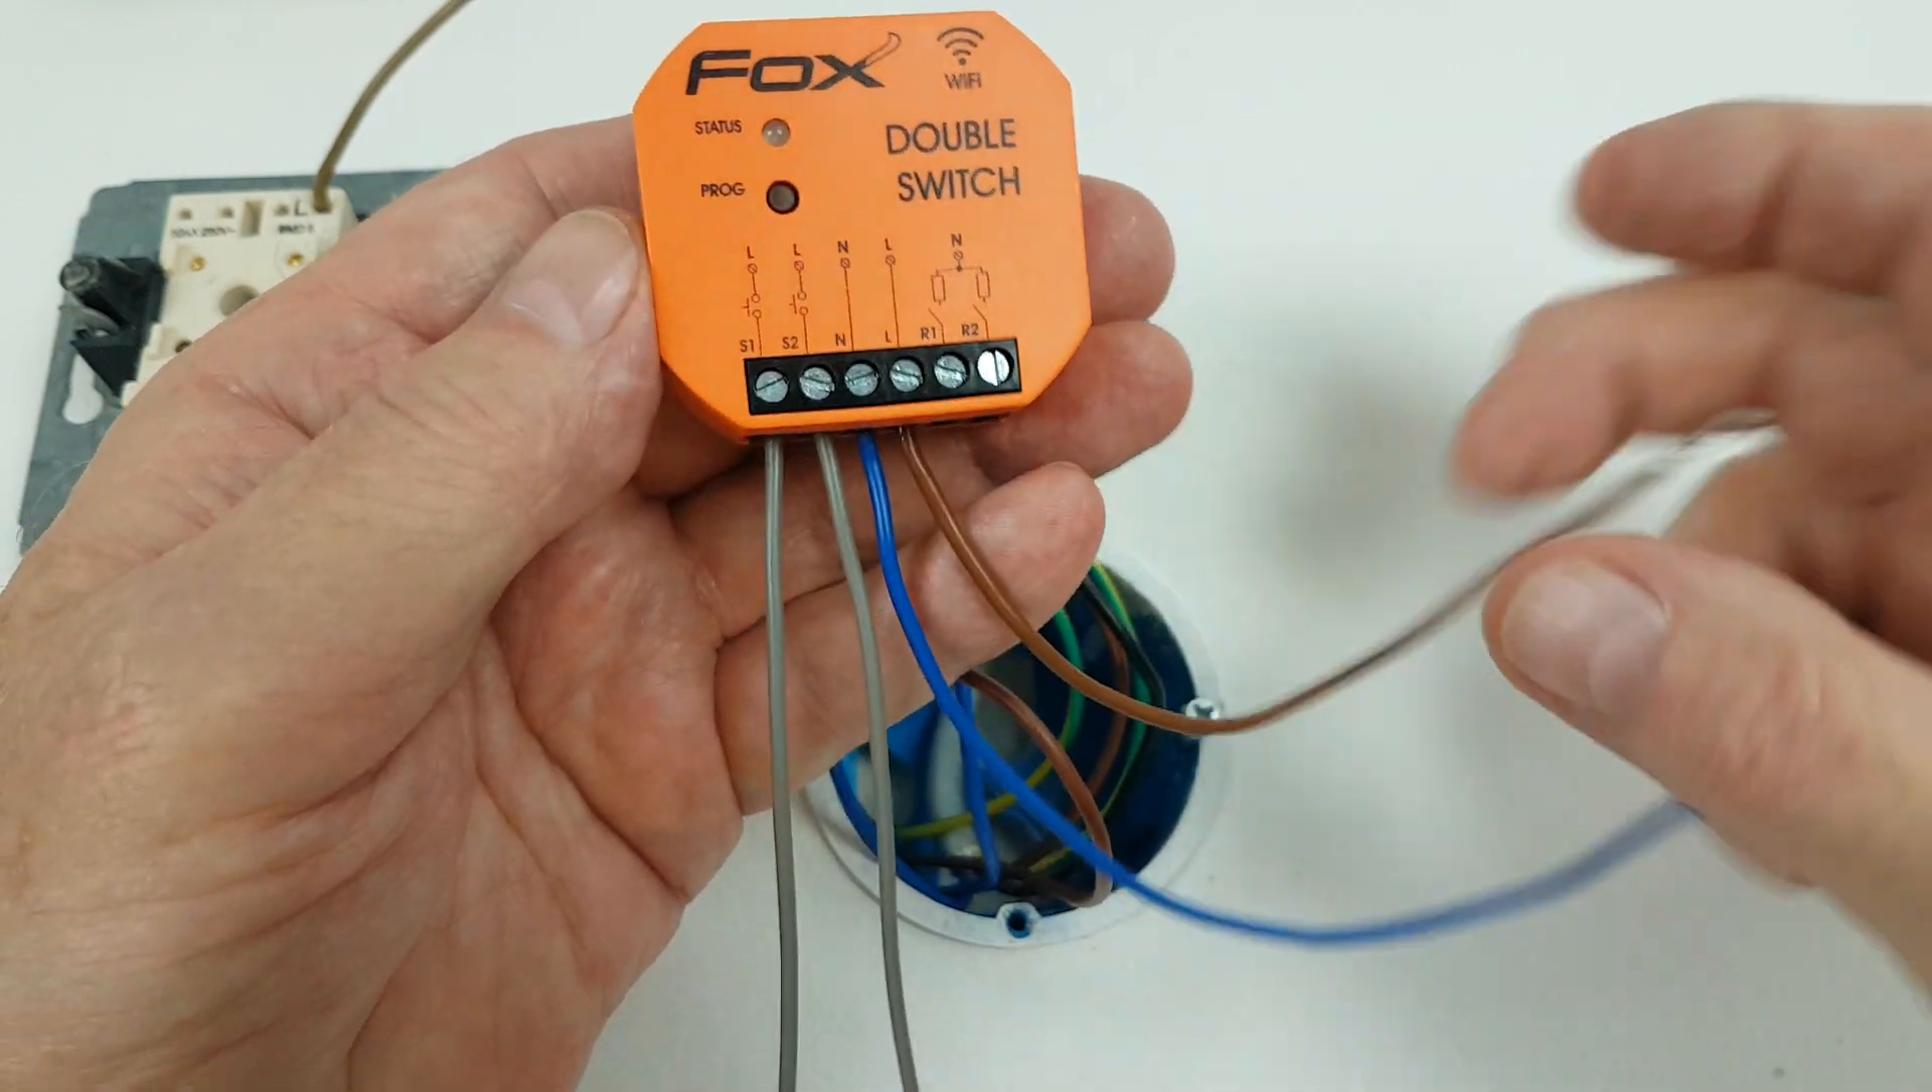Do modułu mam już wstępnie podłączone przewody, przewód brązowy, zasilanie L, przewód niebieski N oraz dwa szare przewody do sterowania modułem.